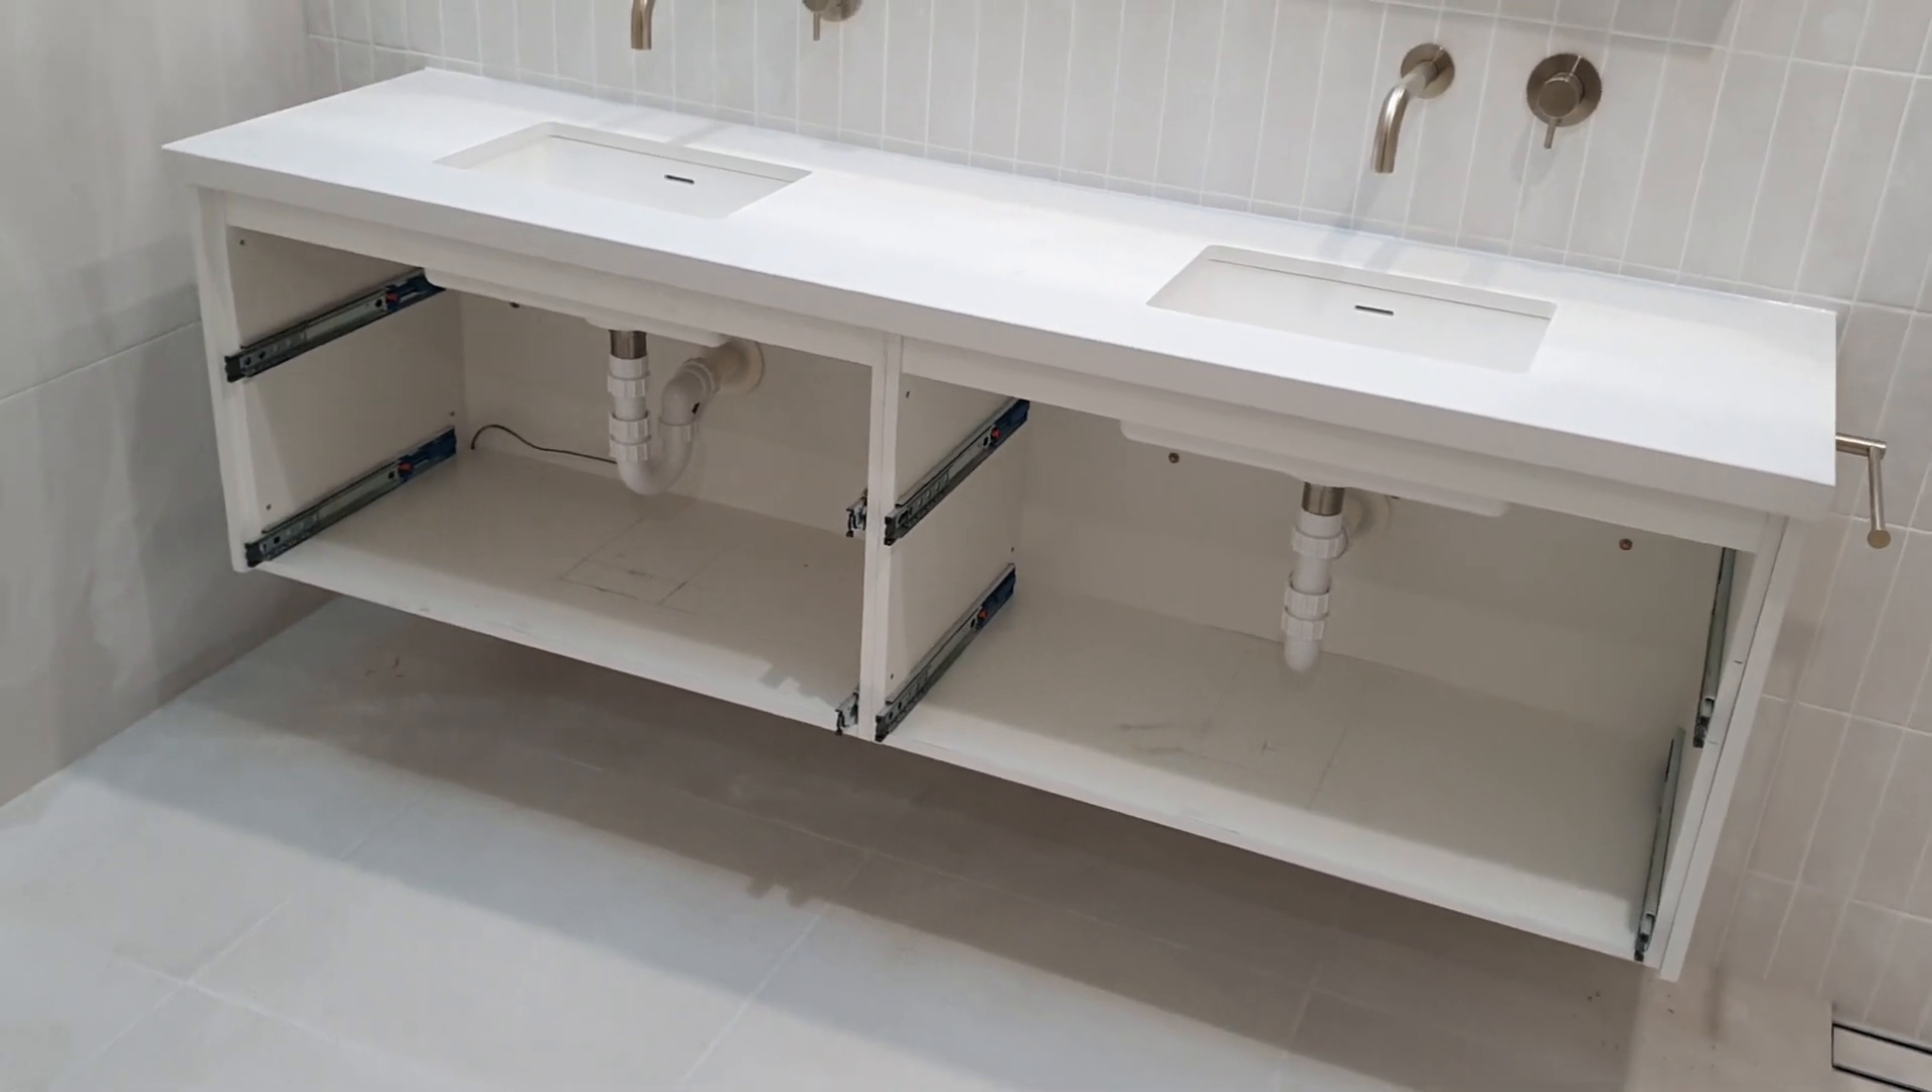All our vanity tops are in, all the plumbing fit off is completed.